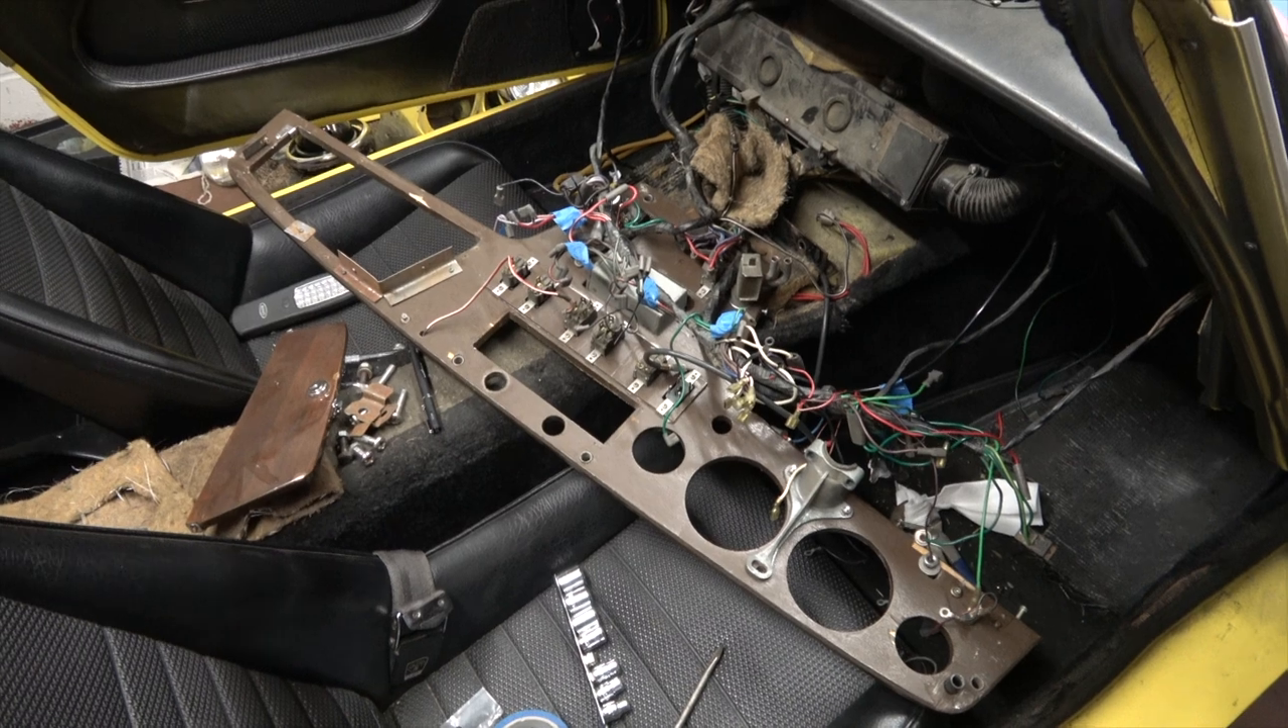As you can see now we've got most of the instruments out and the wiring disconnected and labelled.